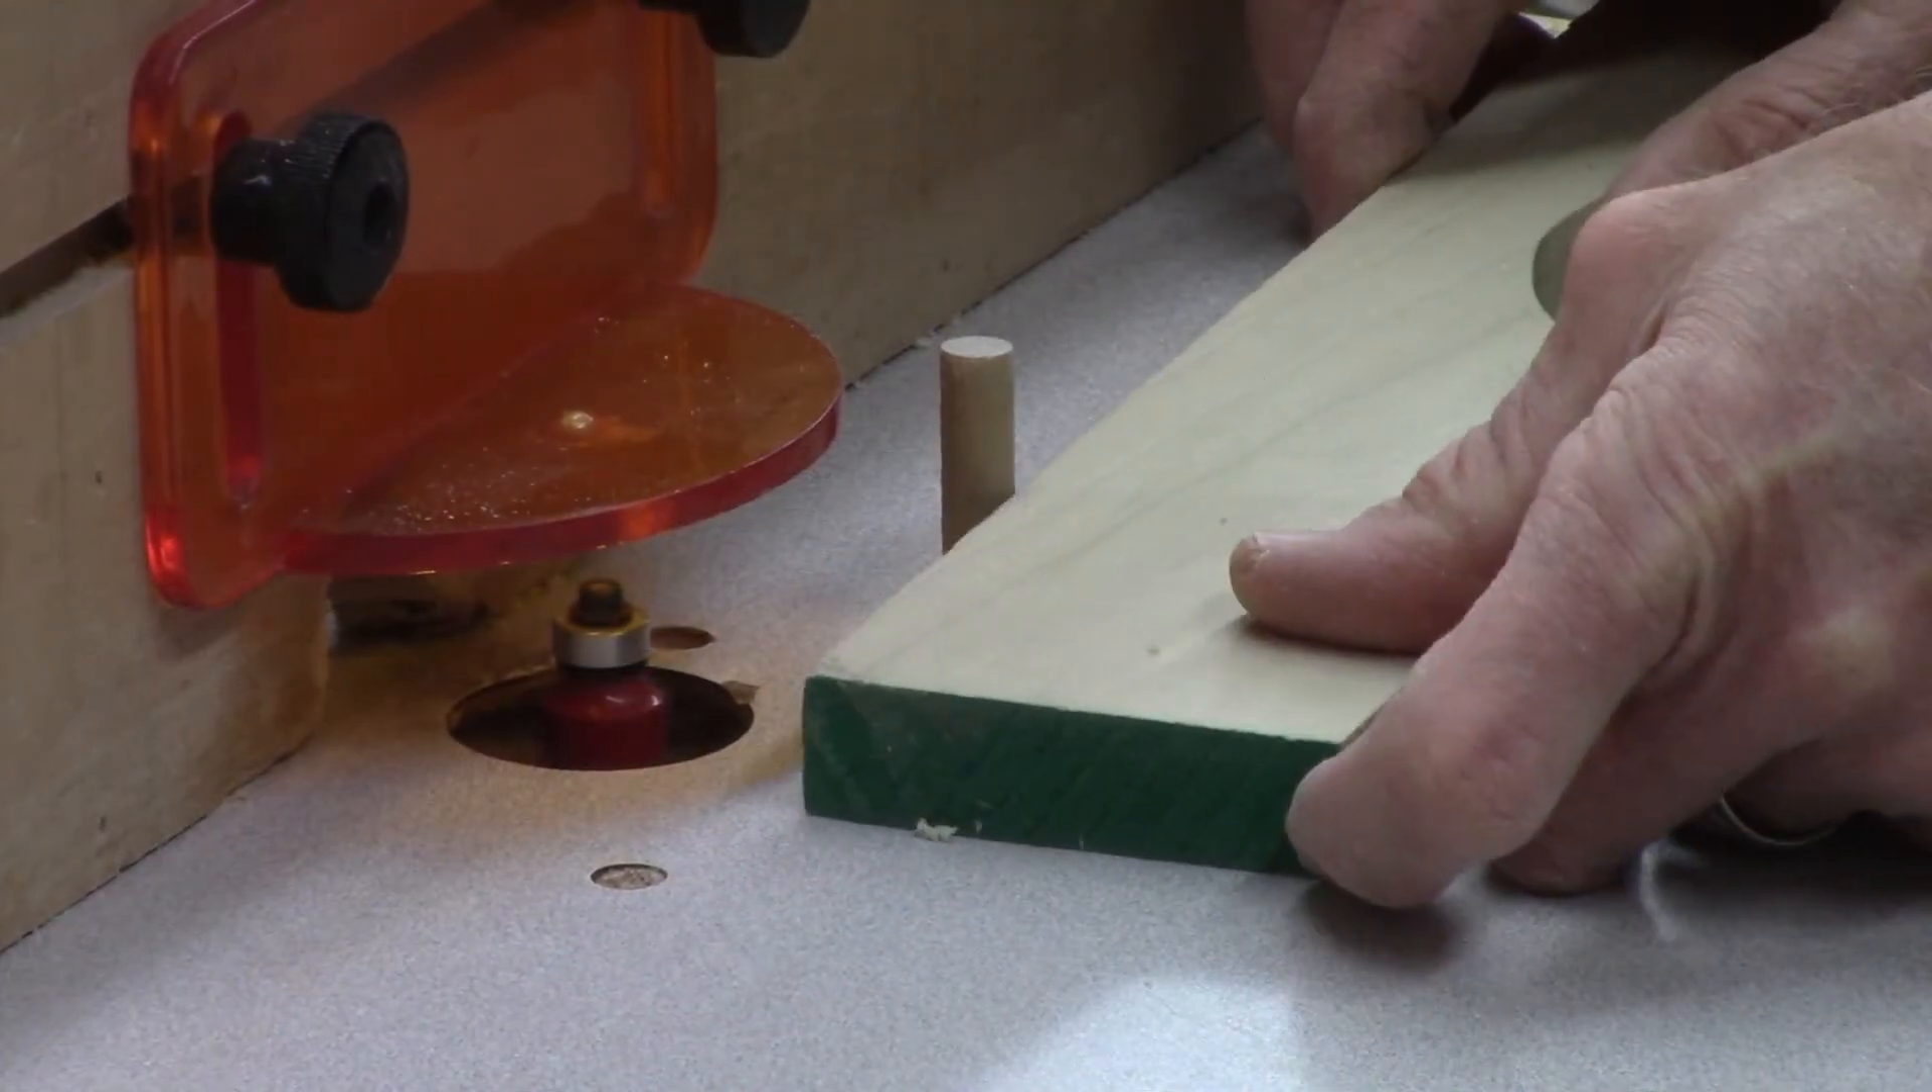I've got my starting pin in.